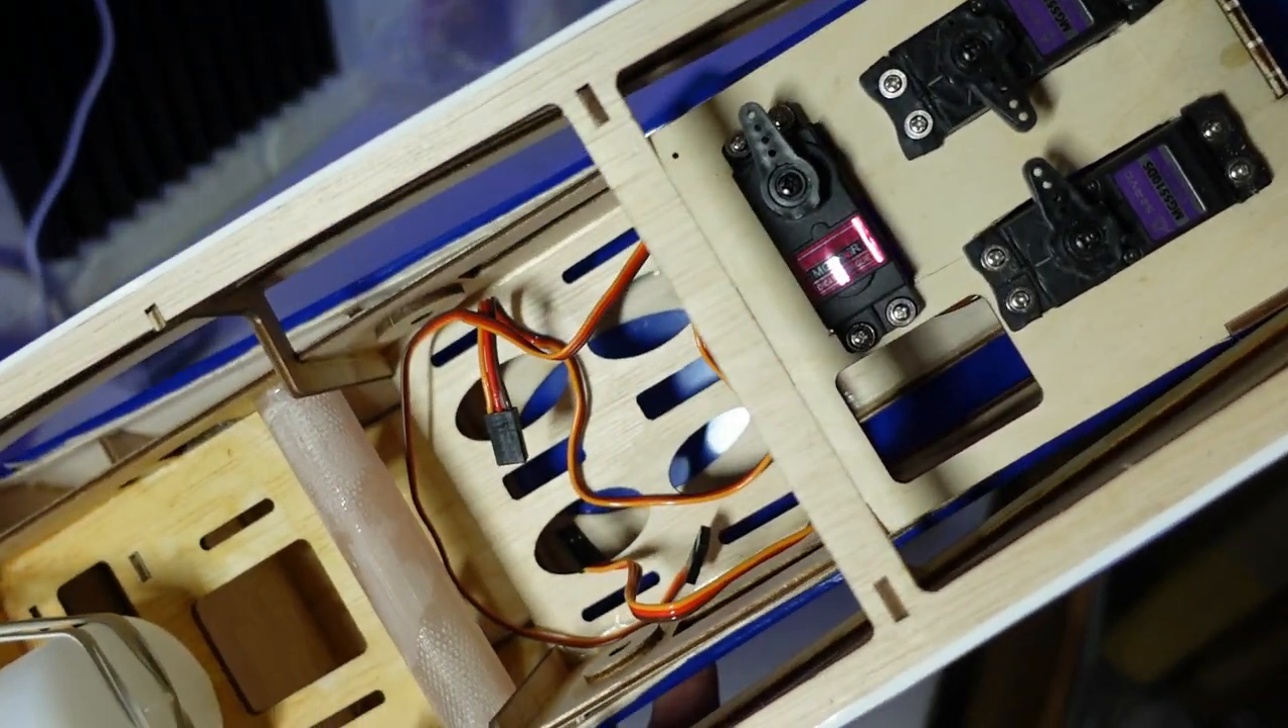Got the servos mounted now you might notice there there's two purple and one pink.